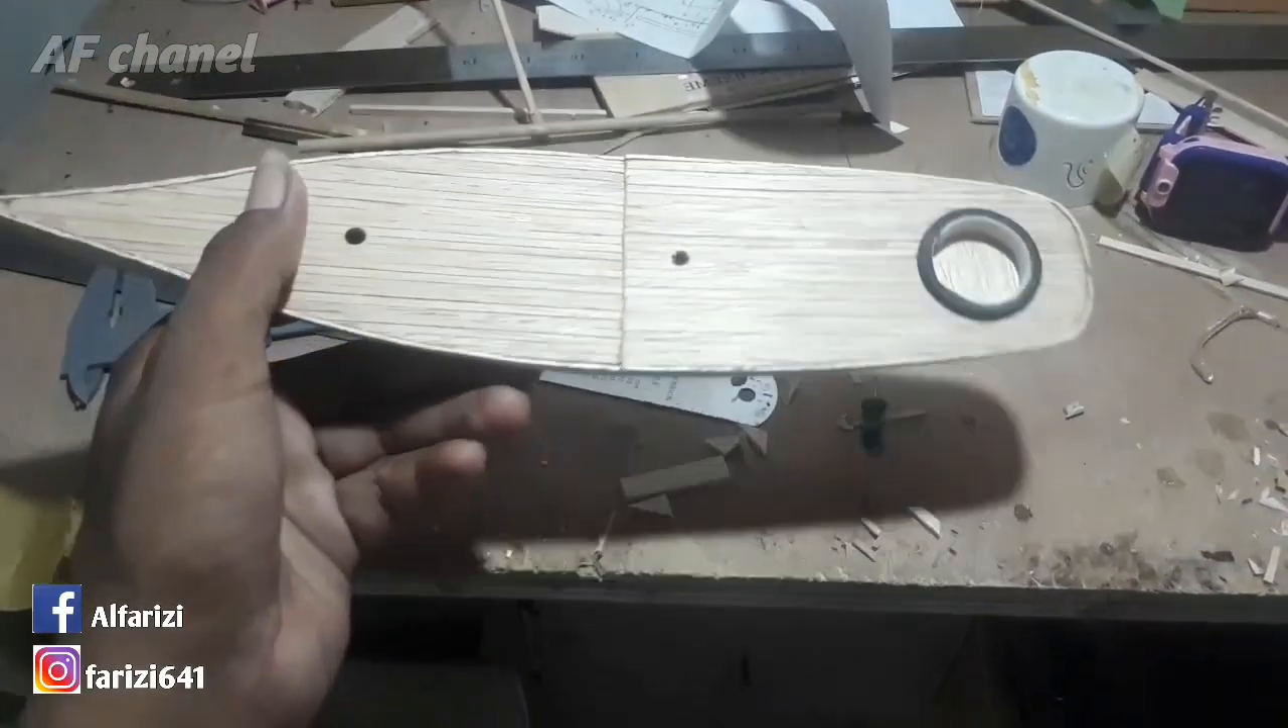Ini proses lambungnya sudah selesai dan ini masih kurang ya pagarnya belum saya pasang.